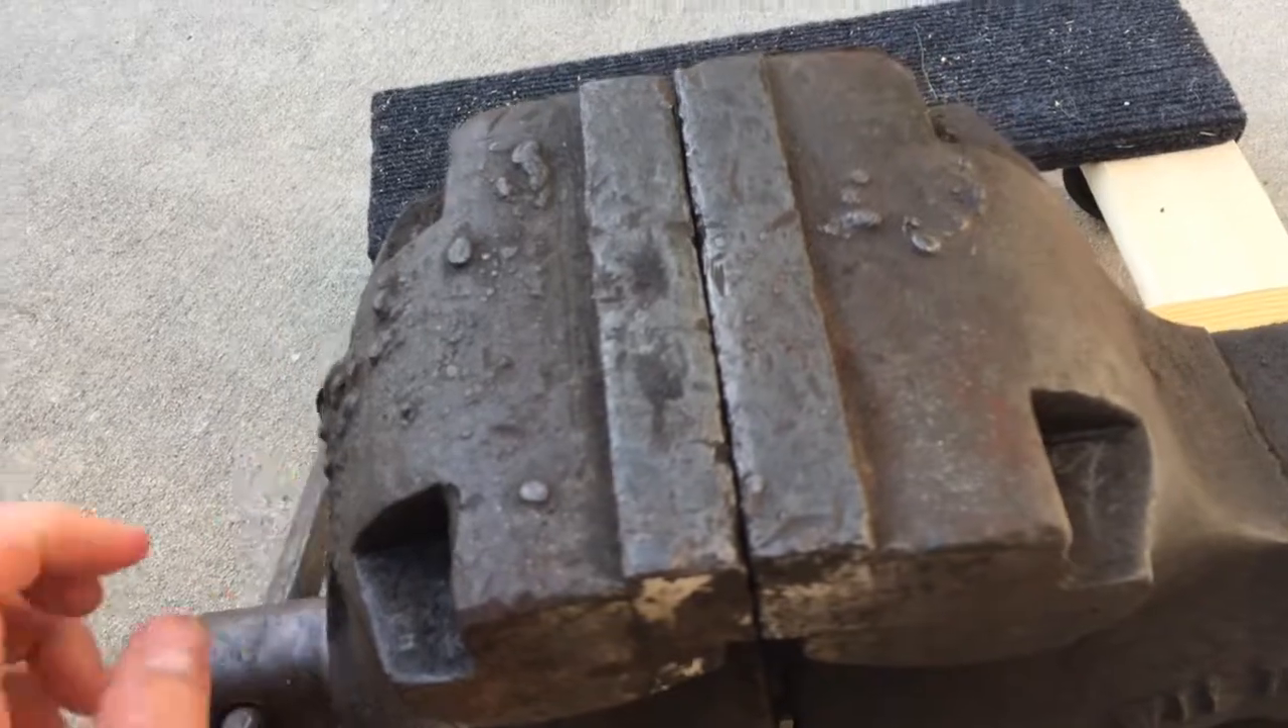The jaws meet, they line up evenly, but they do have quite a bit of wear.